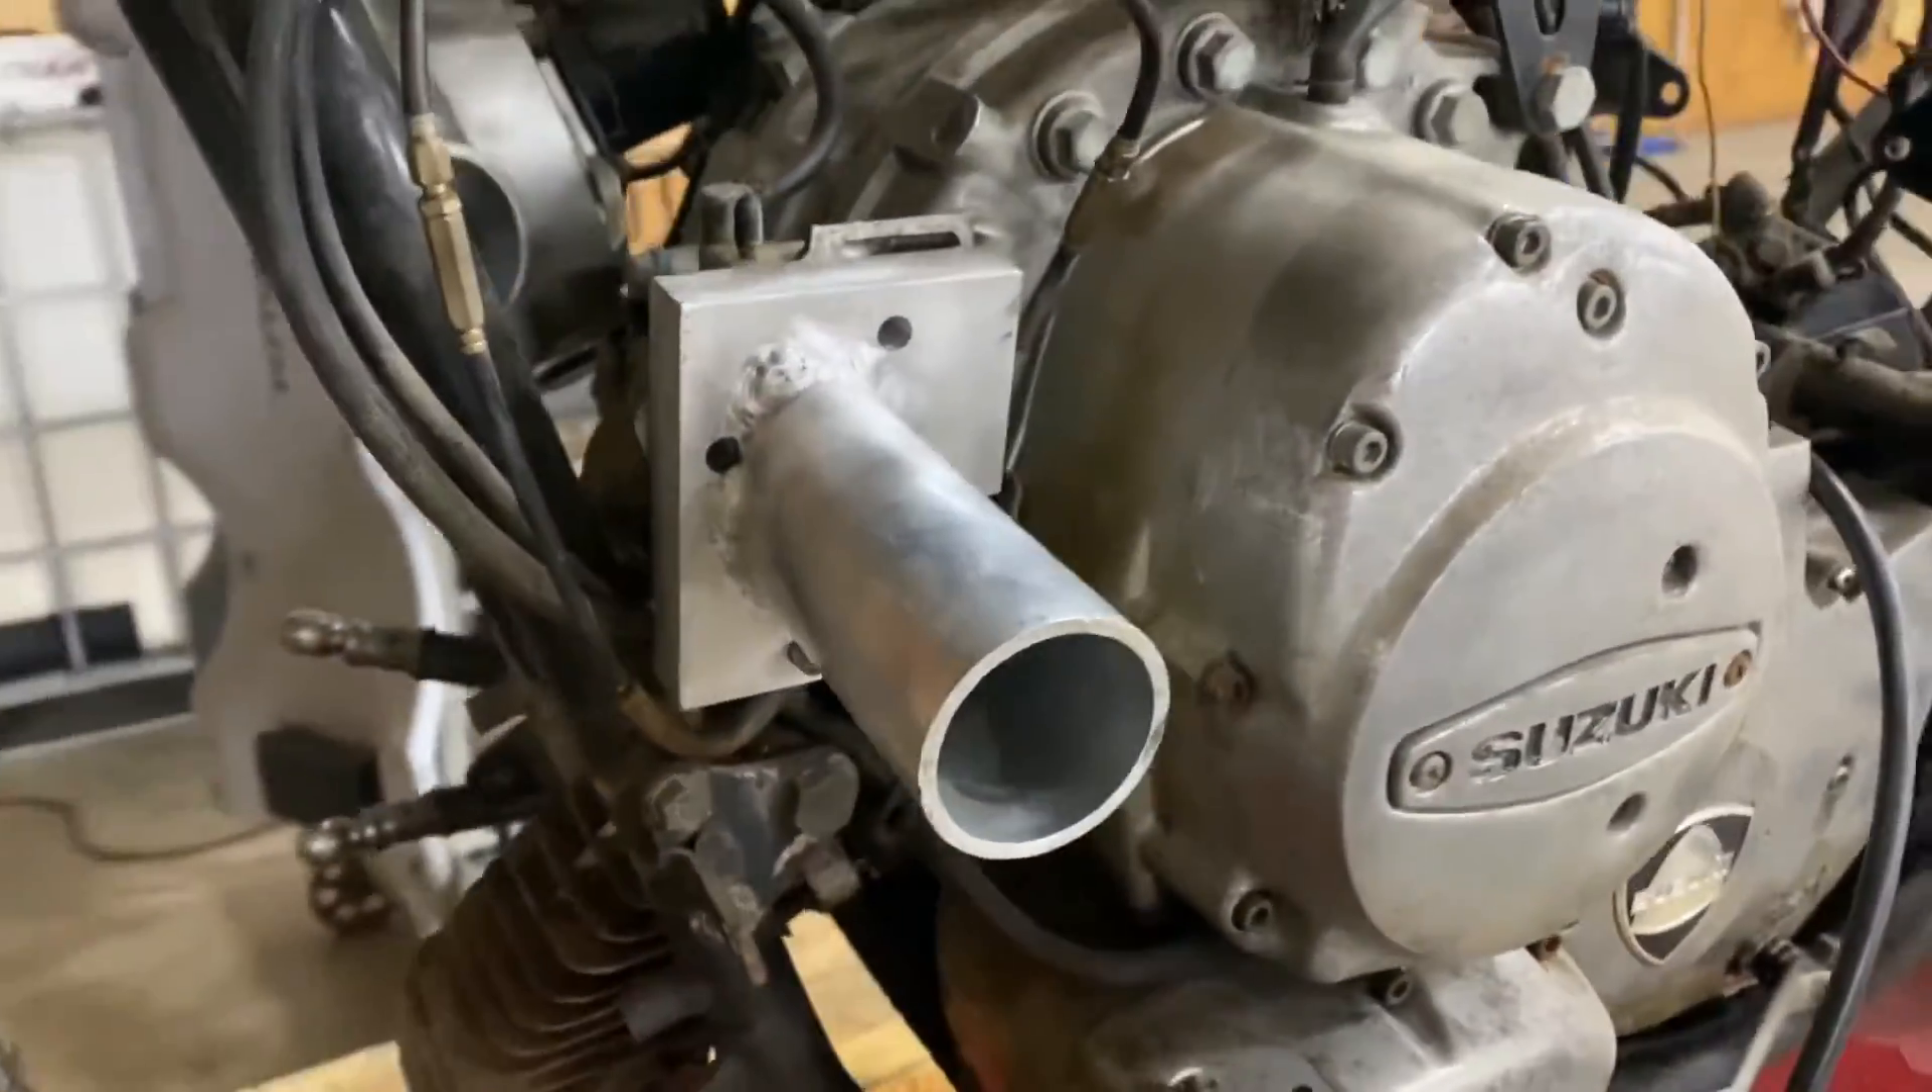Here's the finished product on the bike. We have an intake.